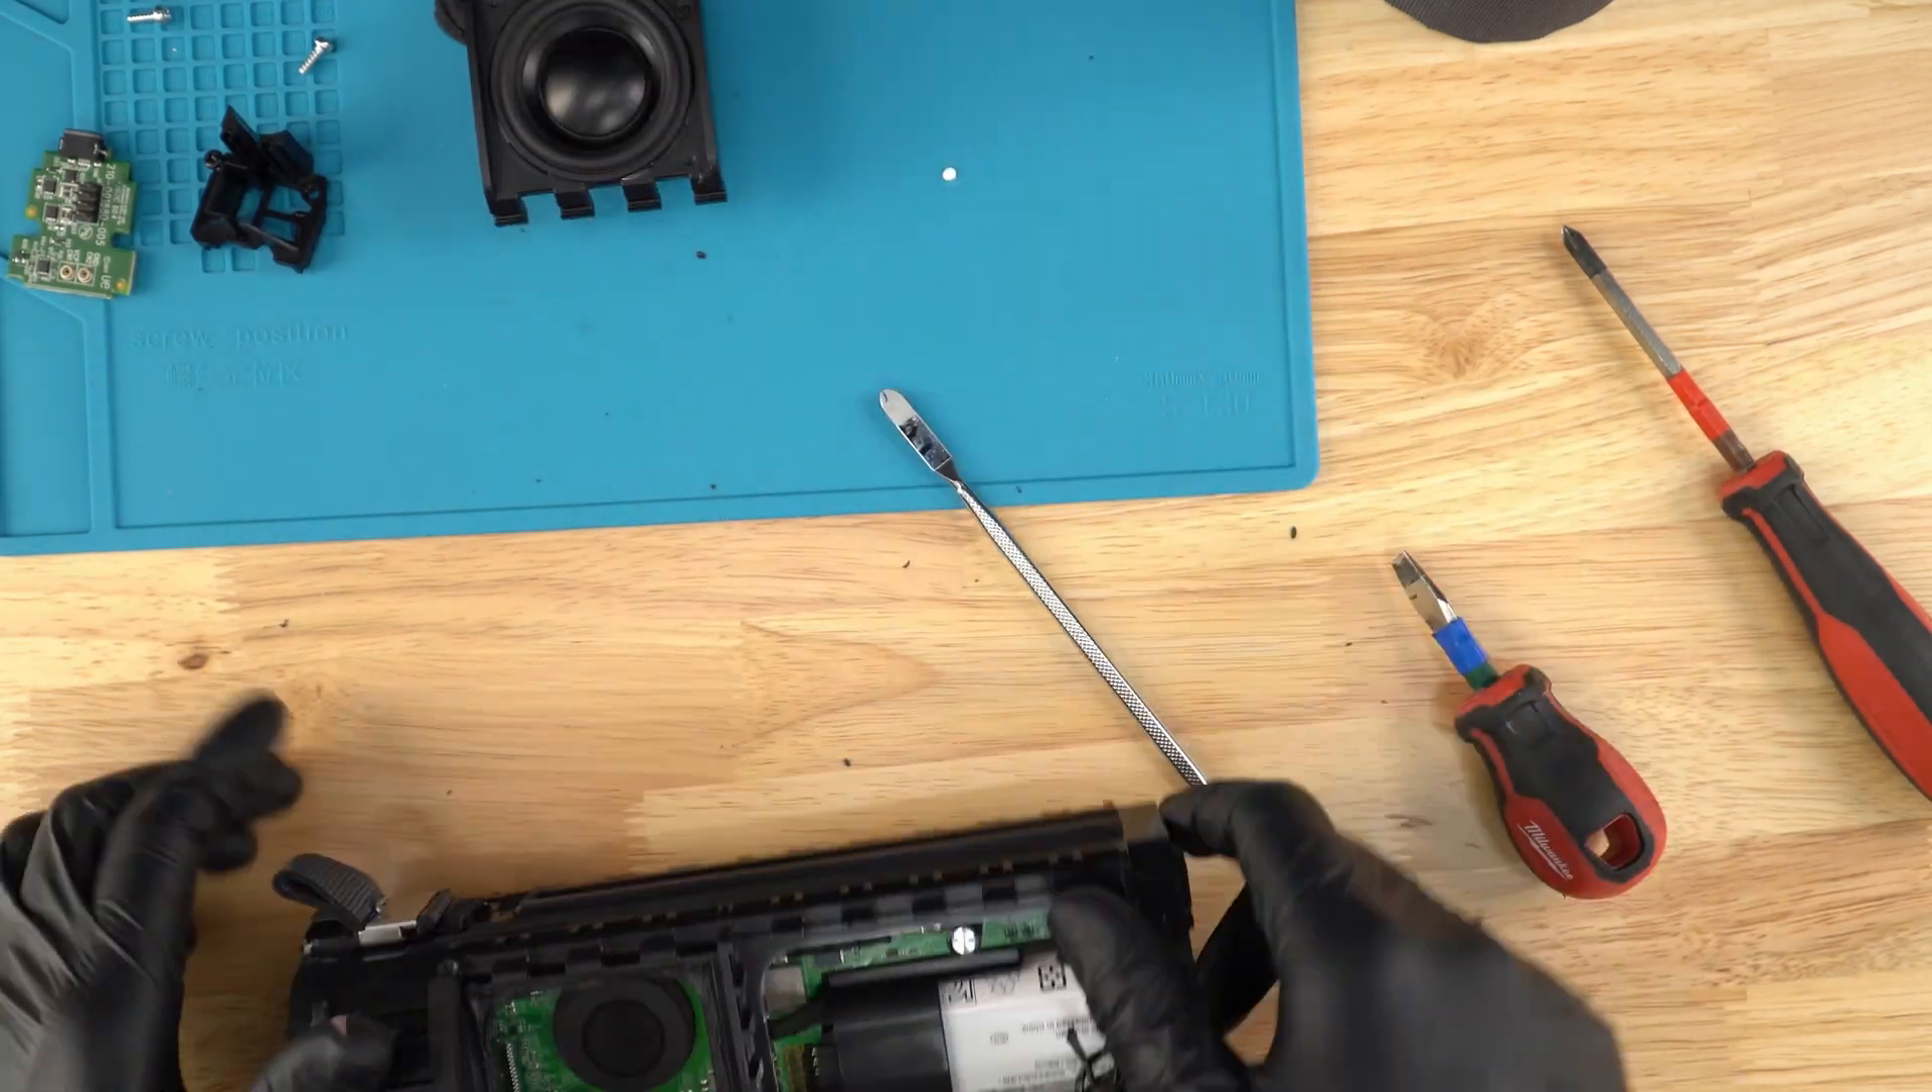Then we have it. One speaker's out. Move on to the next.